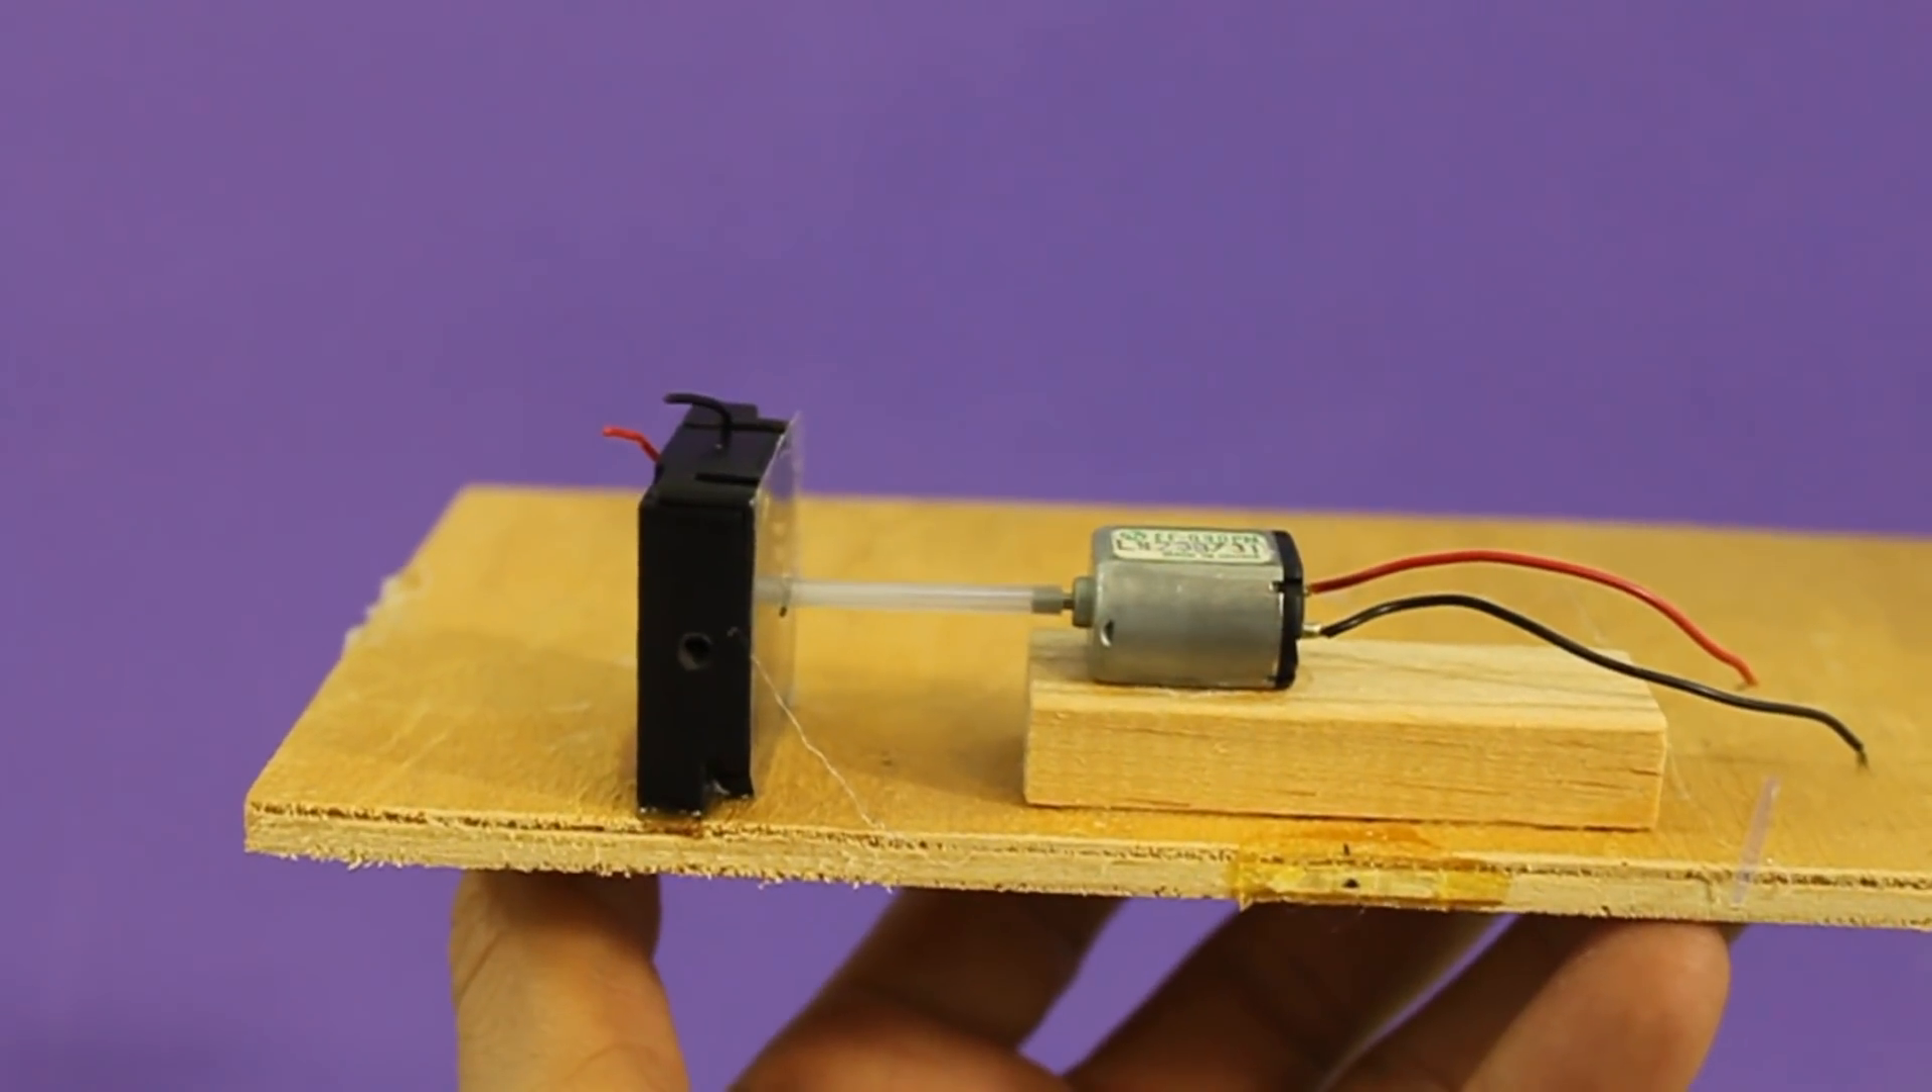I have the turbine and the electric motor glued into a wooden base.